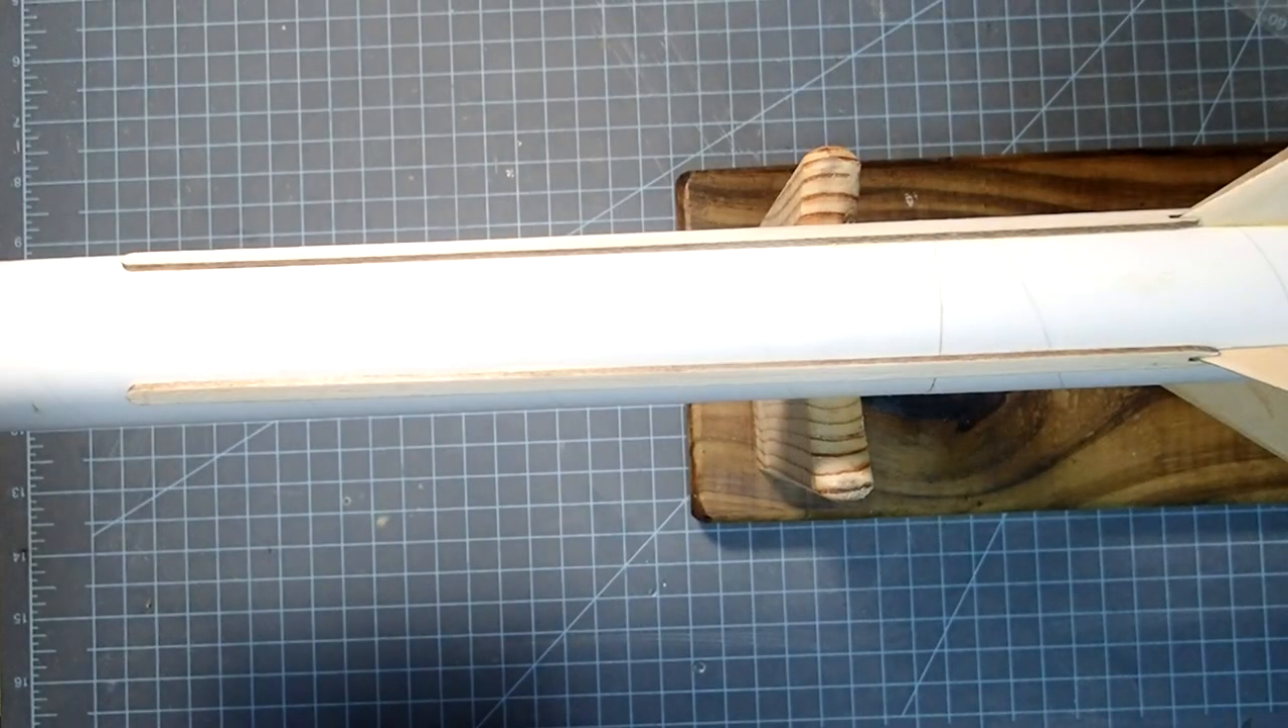Here the last of the channels have been put on.